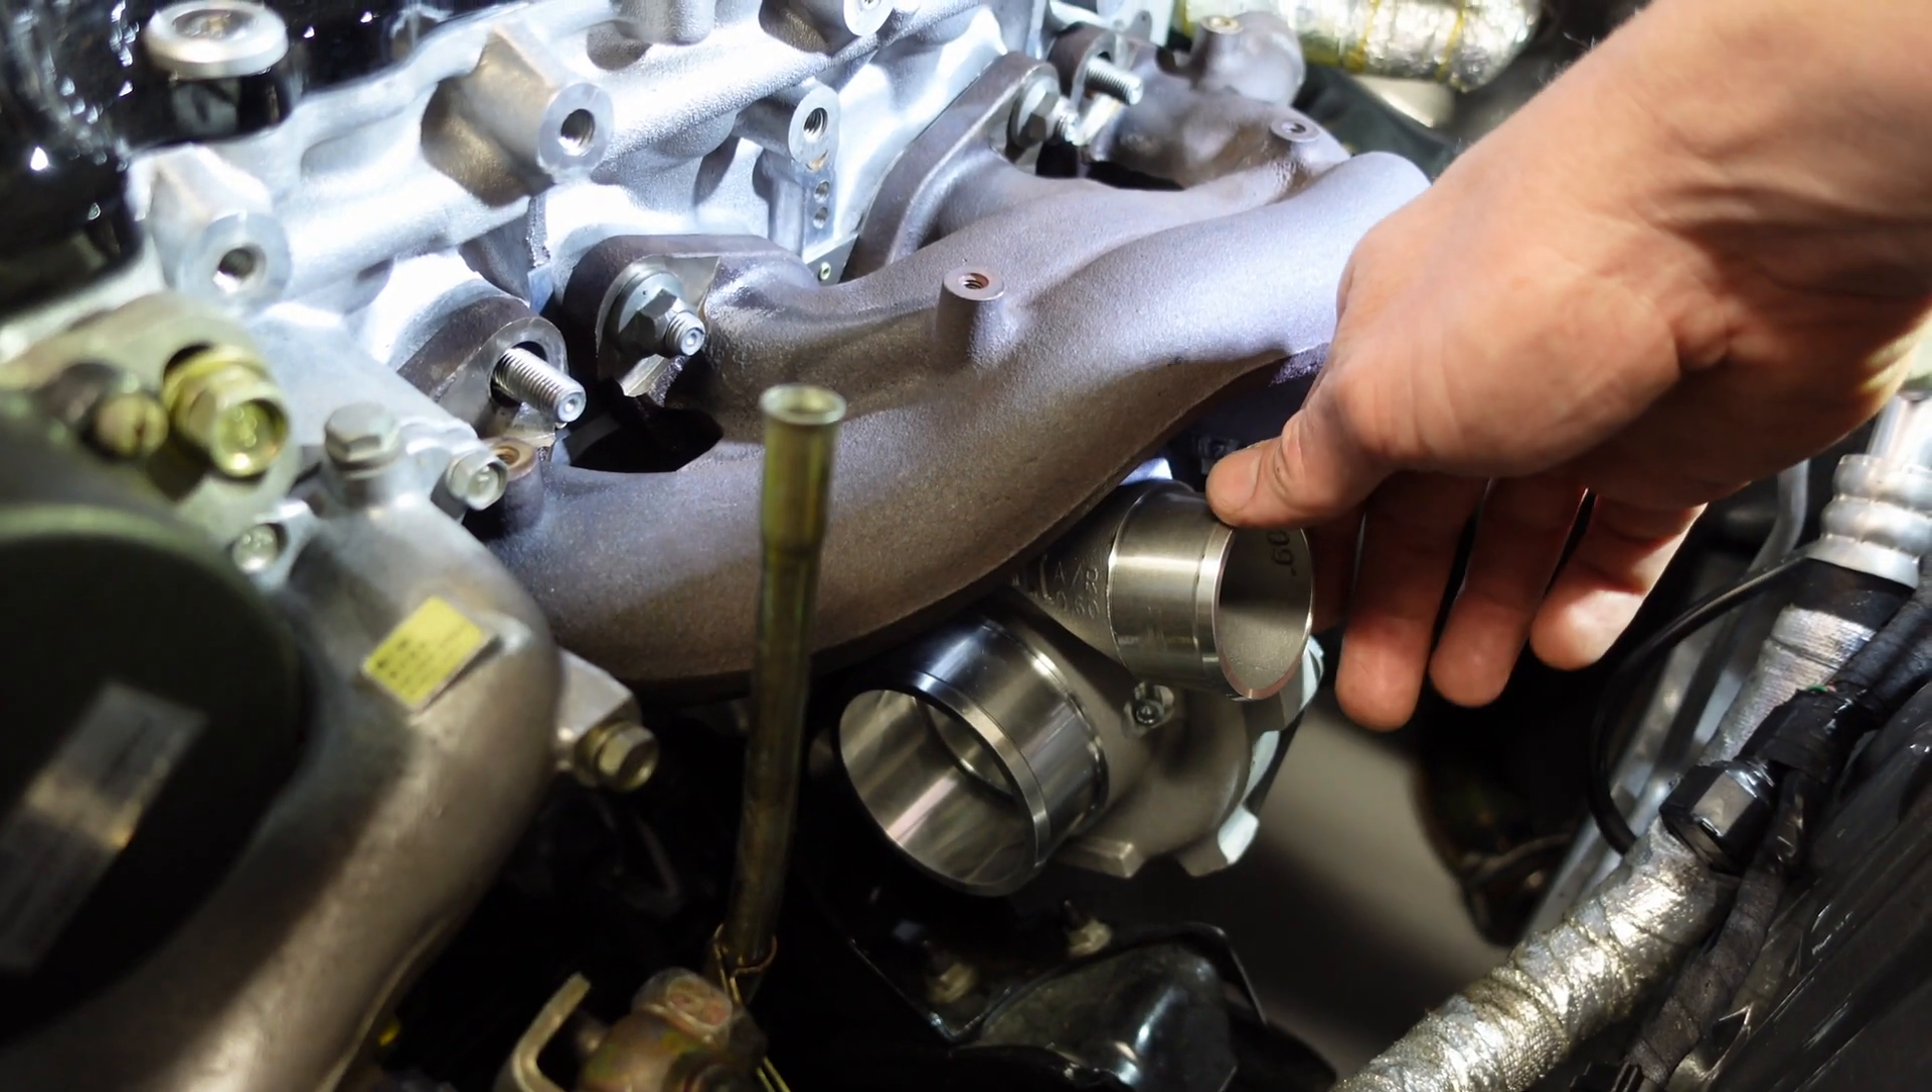So we've got the turbo just mocked up in location on the manifold.